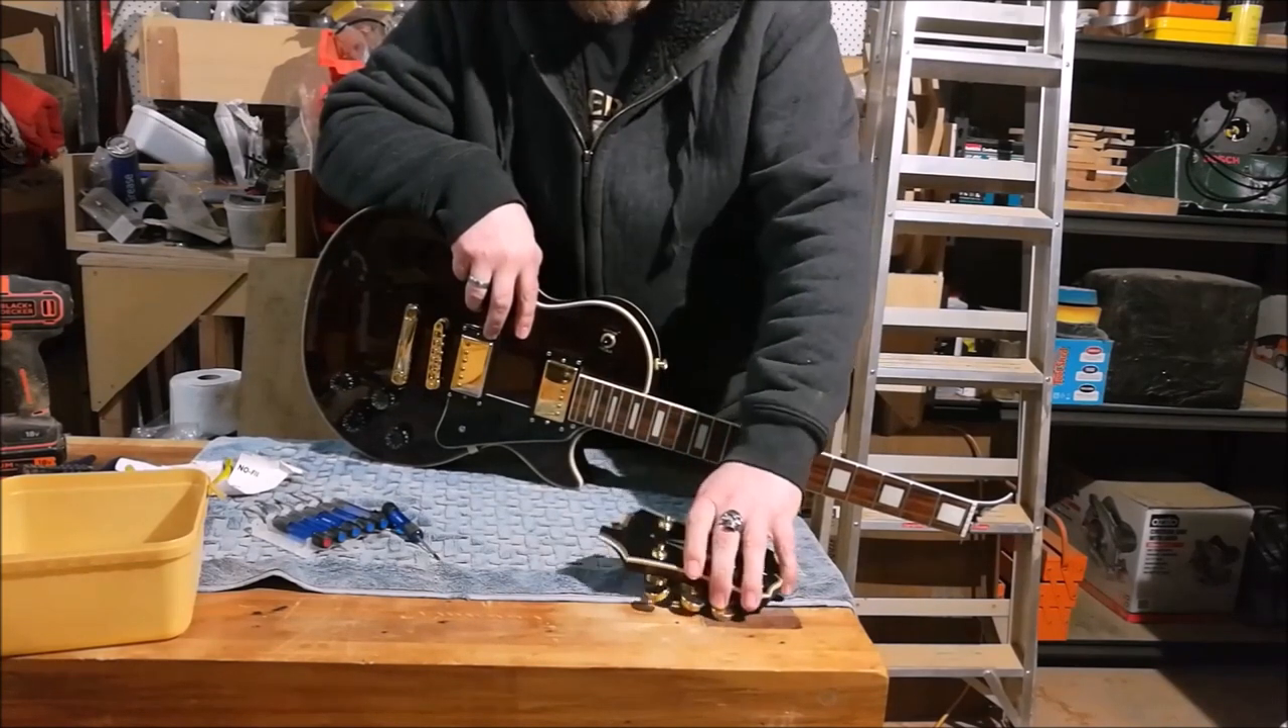Since the last time you saw this guitar, by the way you'll notice the headstock is no longer attached to it.